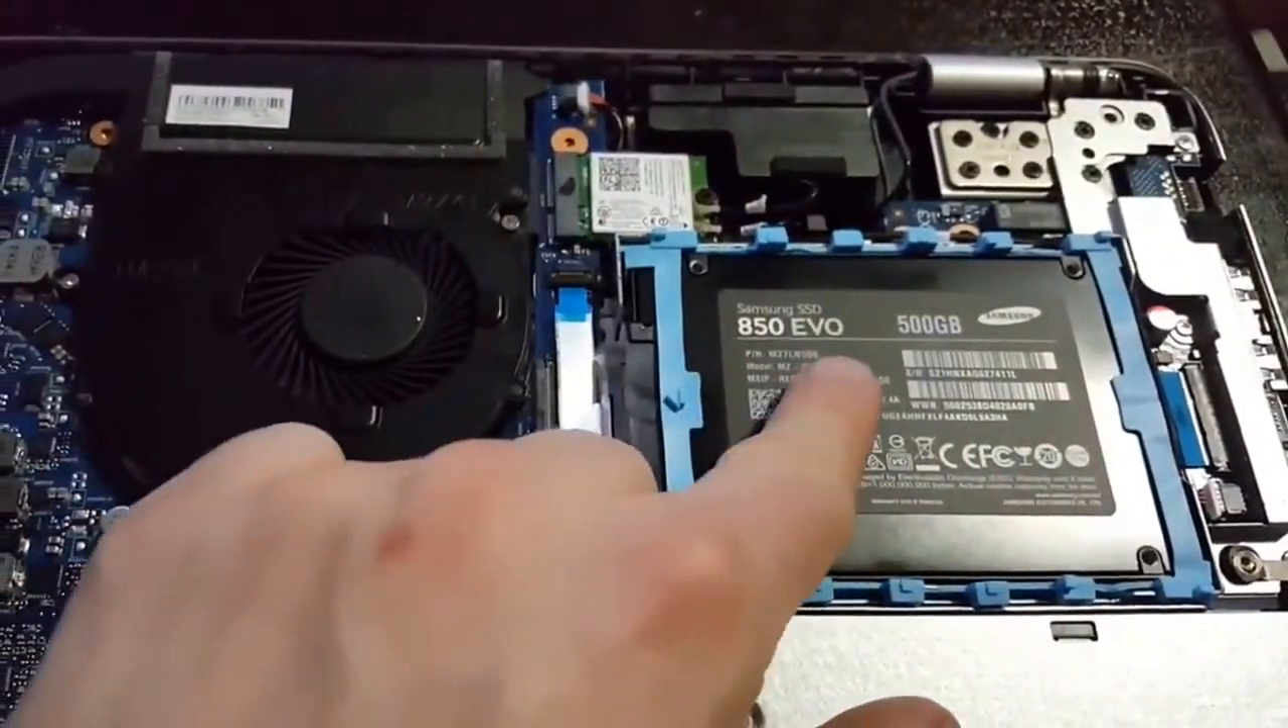The hard disk is right here i've already installed the ssd i put a 850 evo in there.